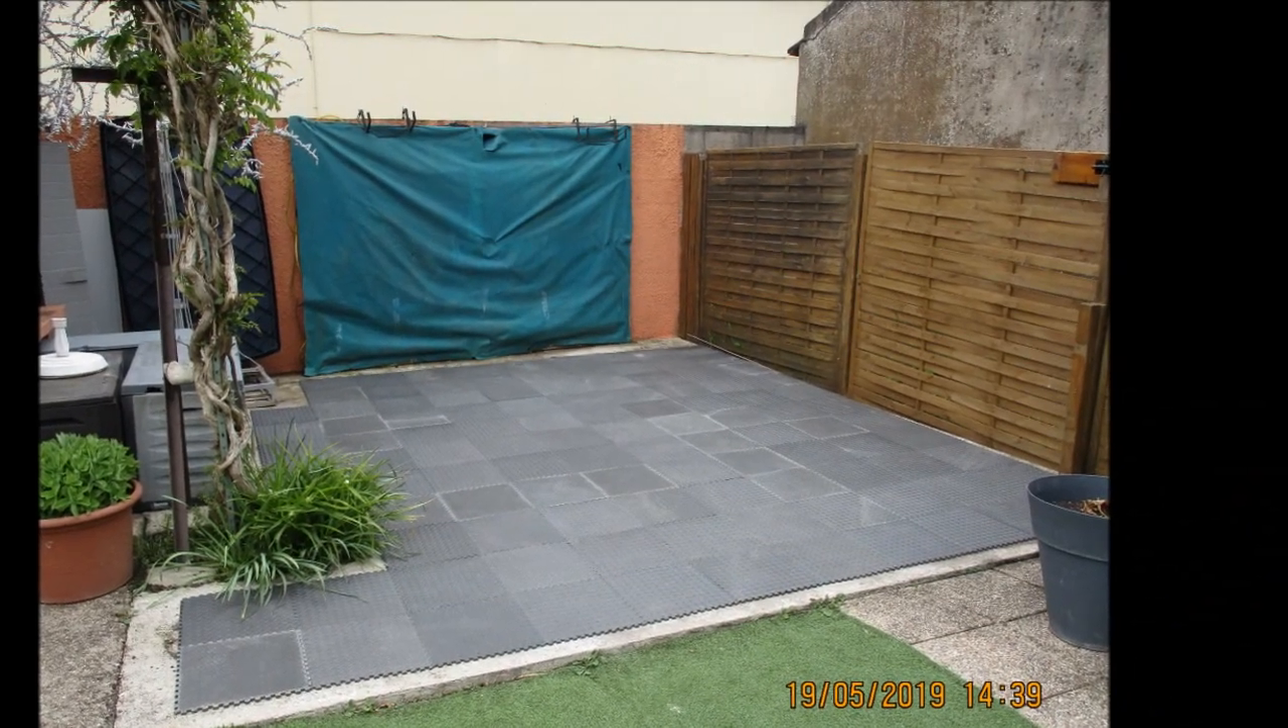Bon eh bien voilà les dalles sont en place.